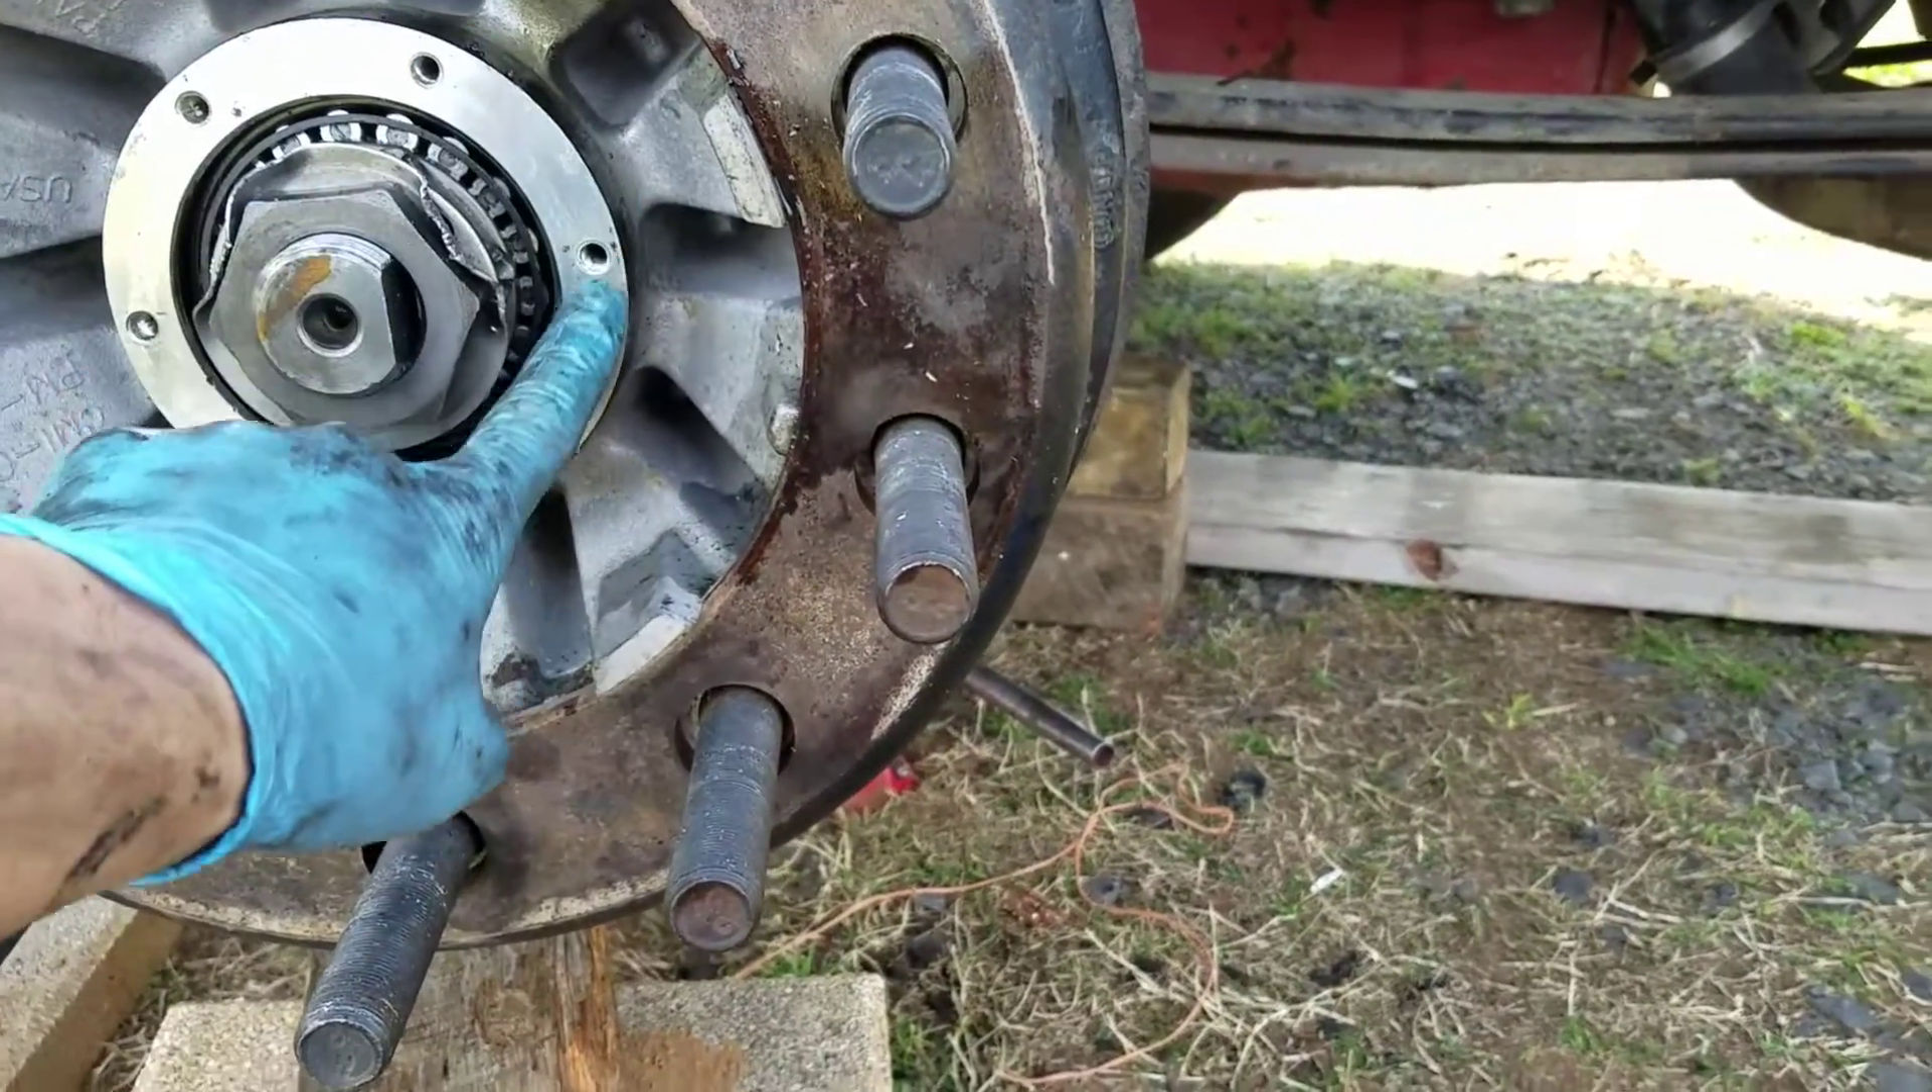Okay I have the drum back on the two huge nuts on the end of the axle and I've got the mating surface cleaned up for the cap.